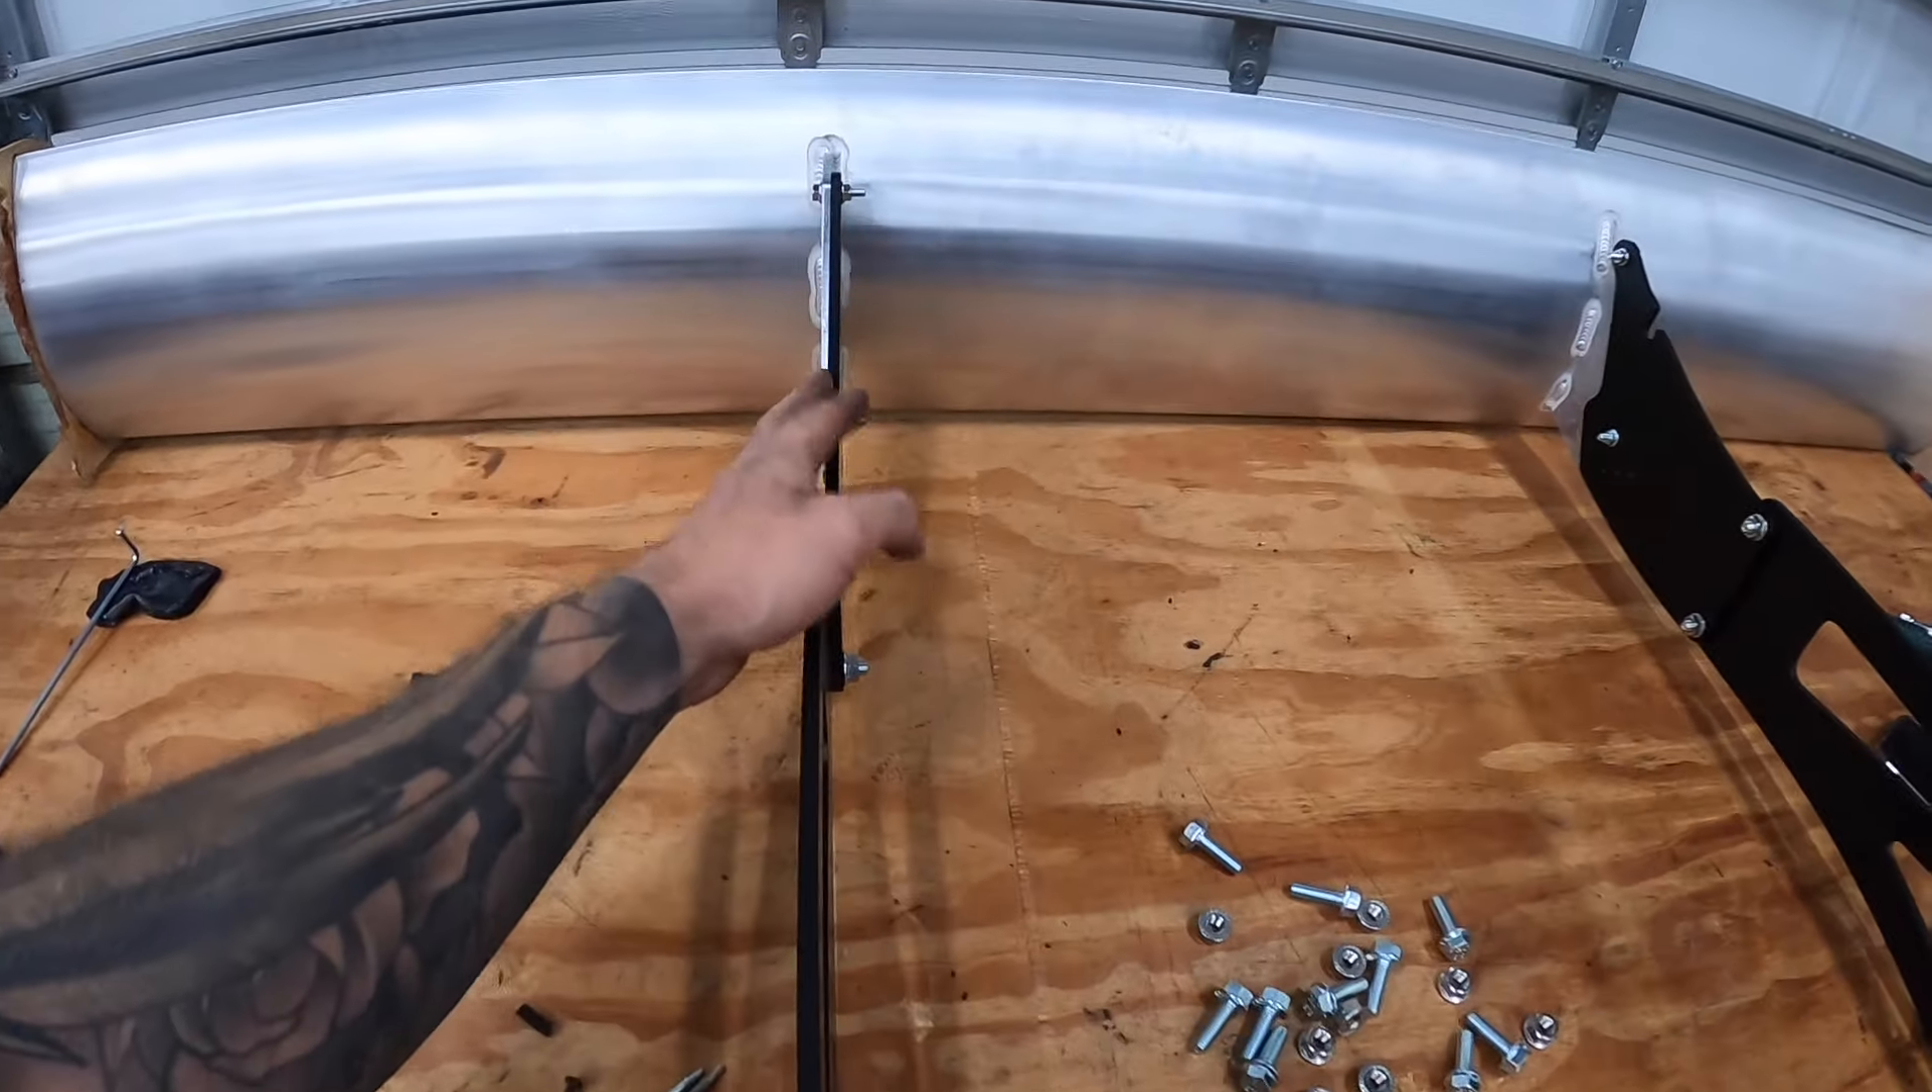What i've gone ahead and done is just quickly assembled the wing at least to the brackets.